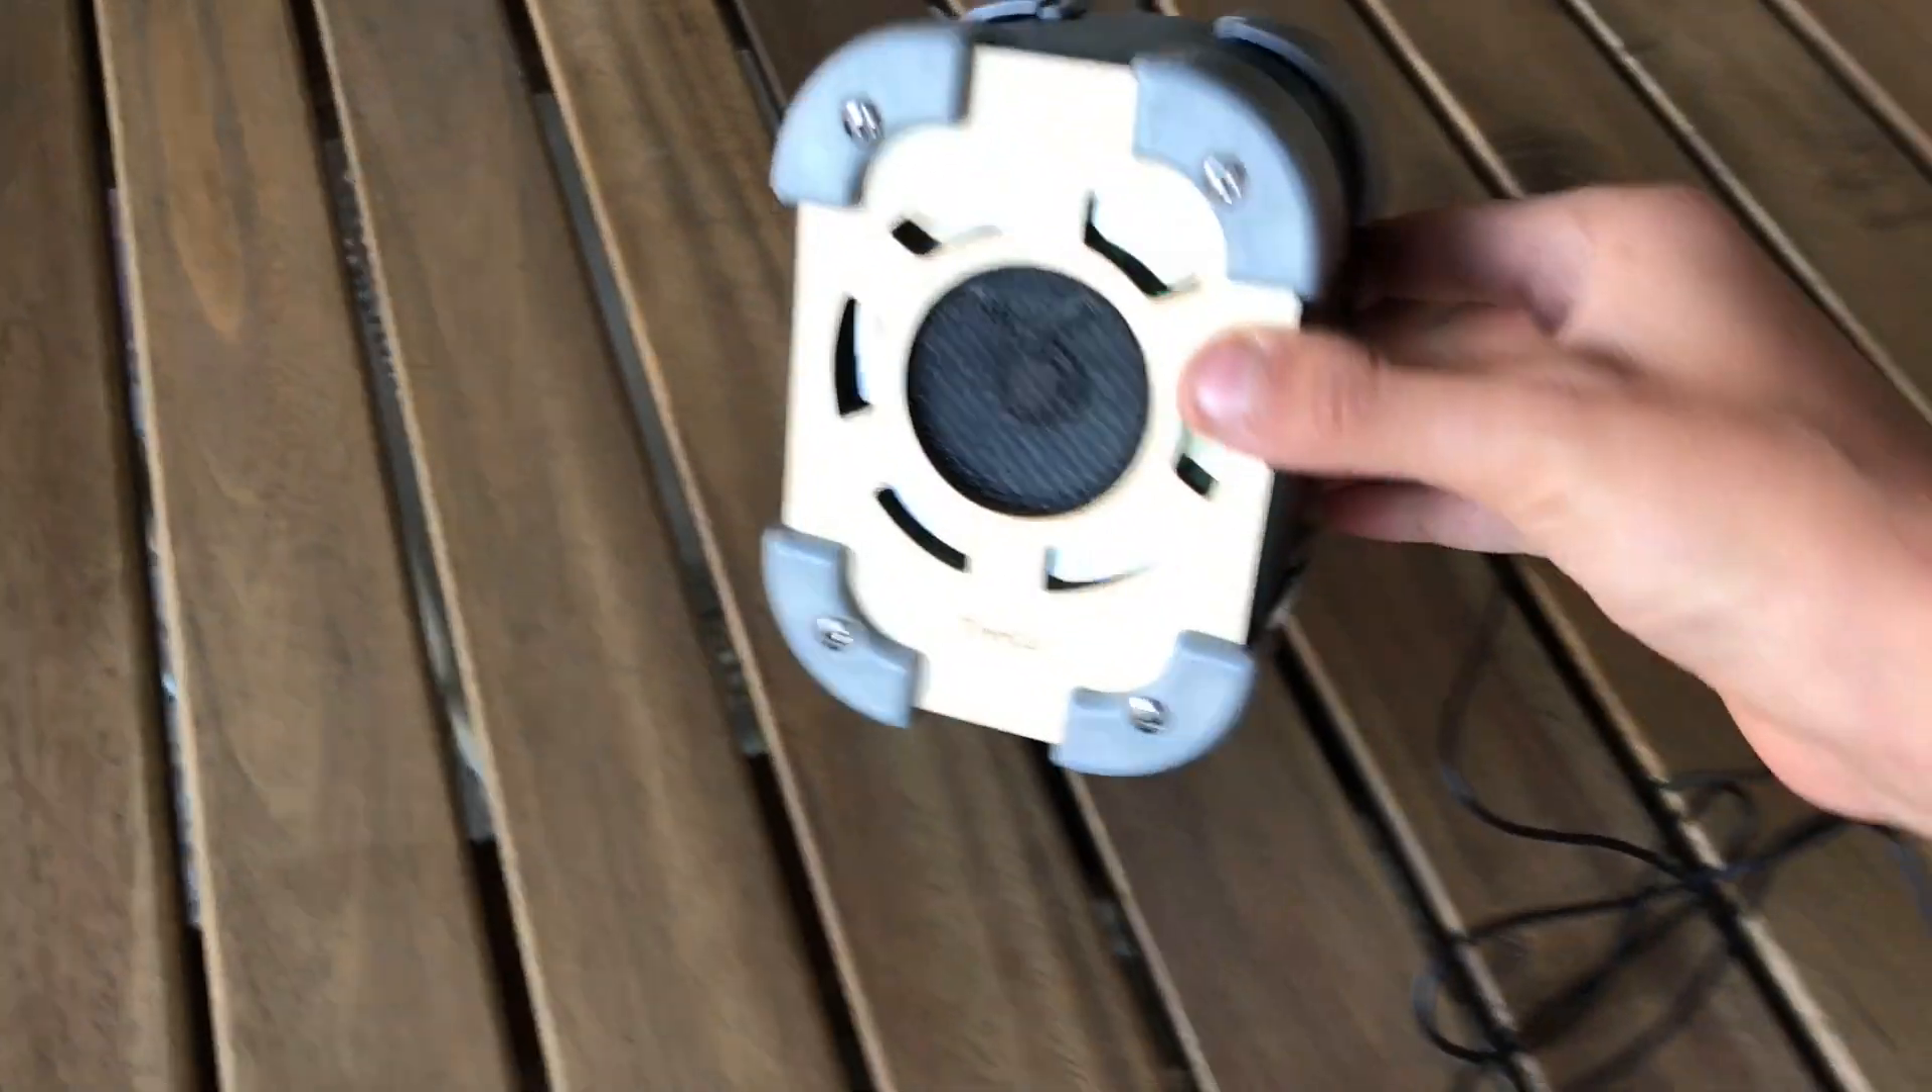I just finished my speaker and put it all together.